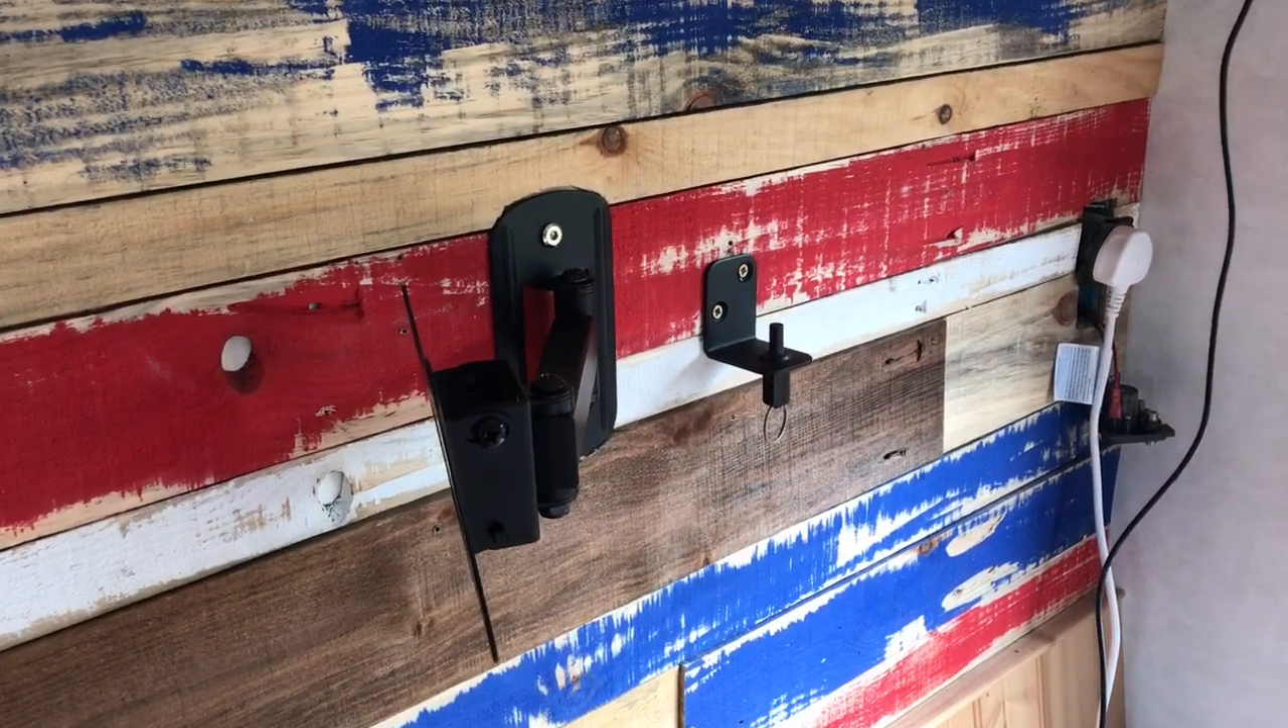So the brackets now on the wall.